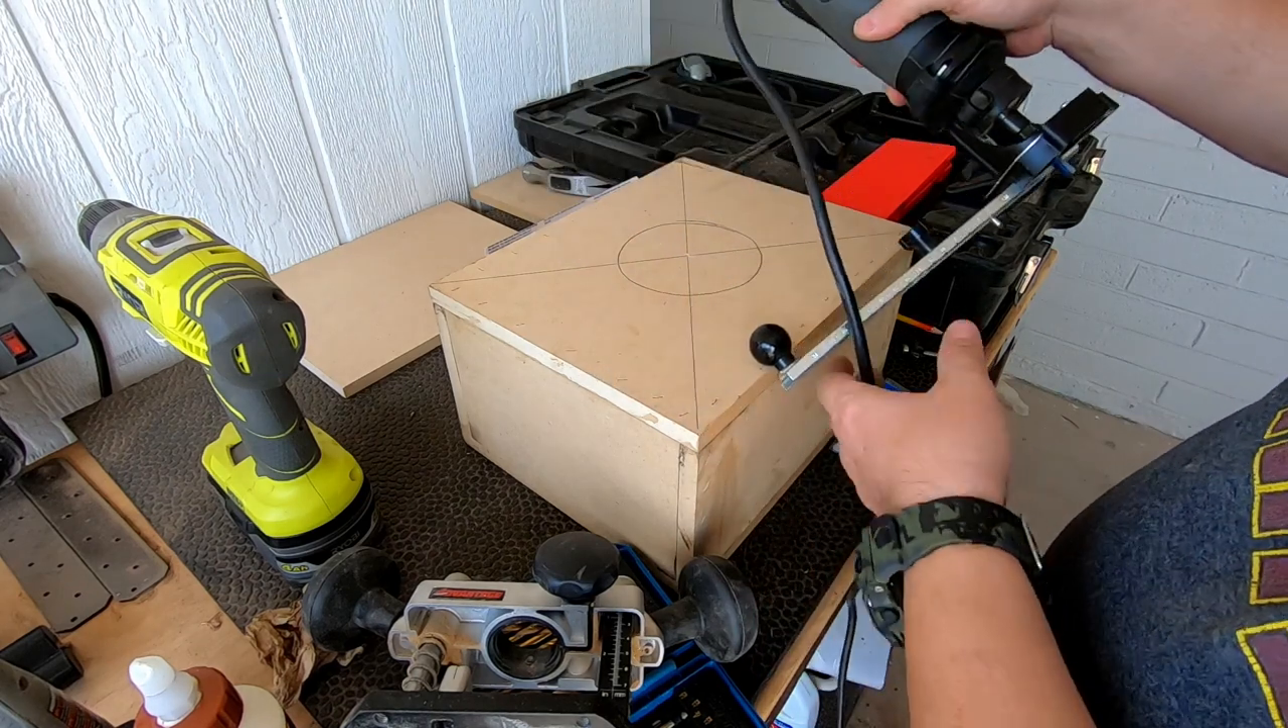Okay, I don't have a whole lot of battery left on this, but I've got the box all together.